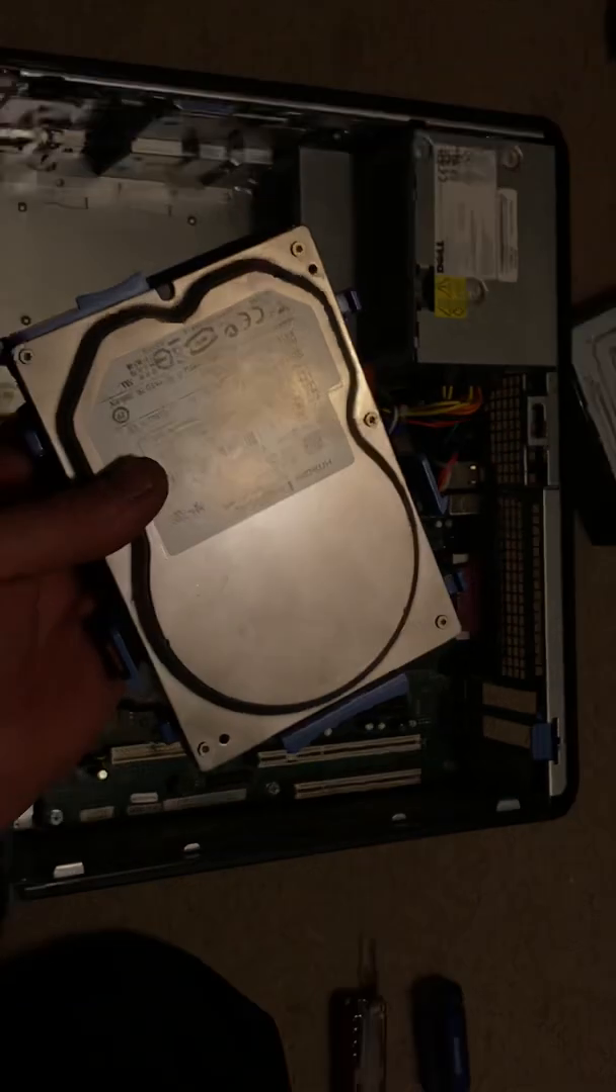Now I got my hard drive out.